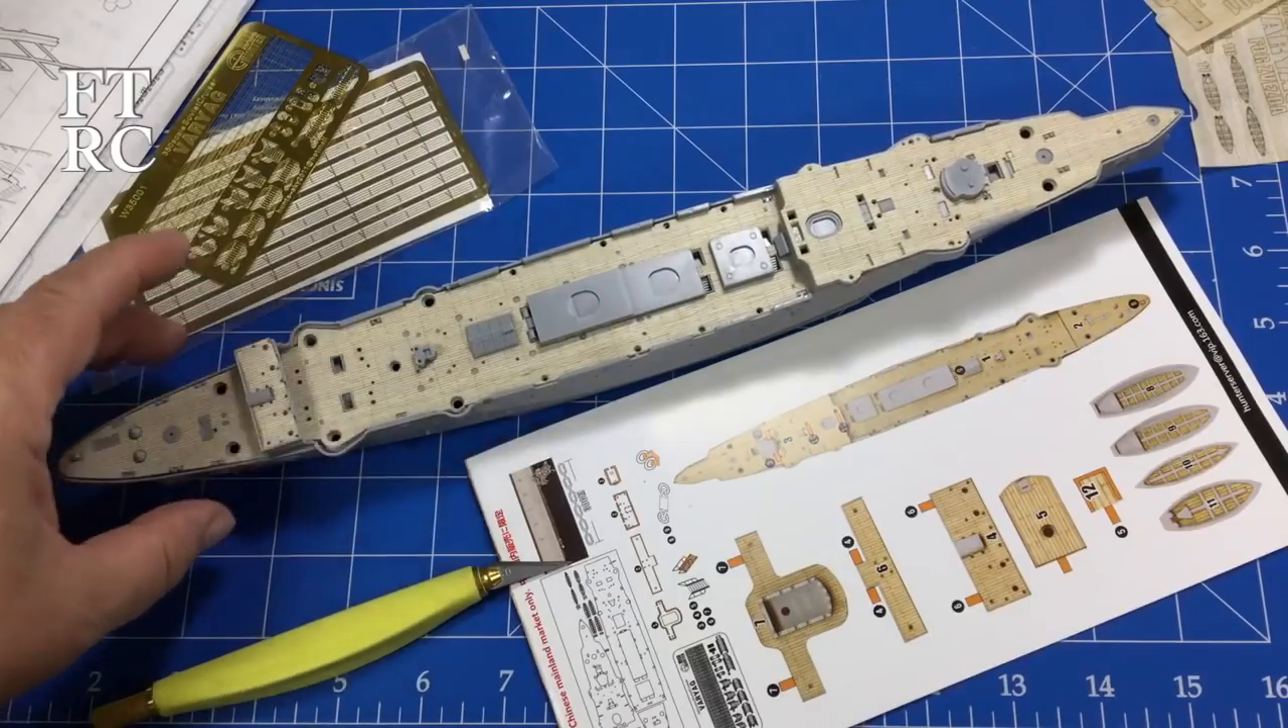I'm learning as I'm going, but the, um, the woodhunter deck is fitting really nicely and doesn't it look good?